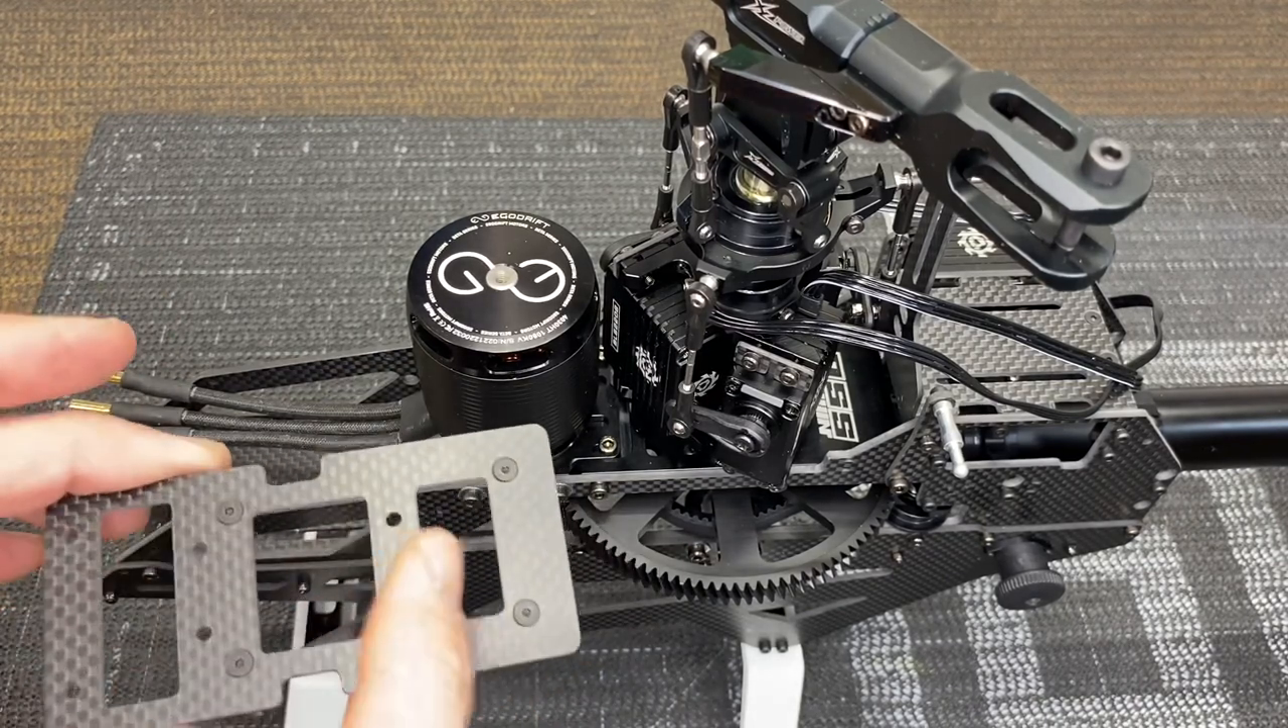Went ahead and pulled the esc tray back off.